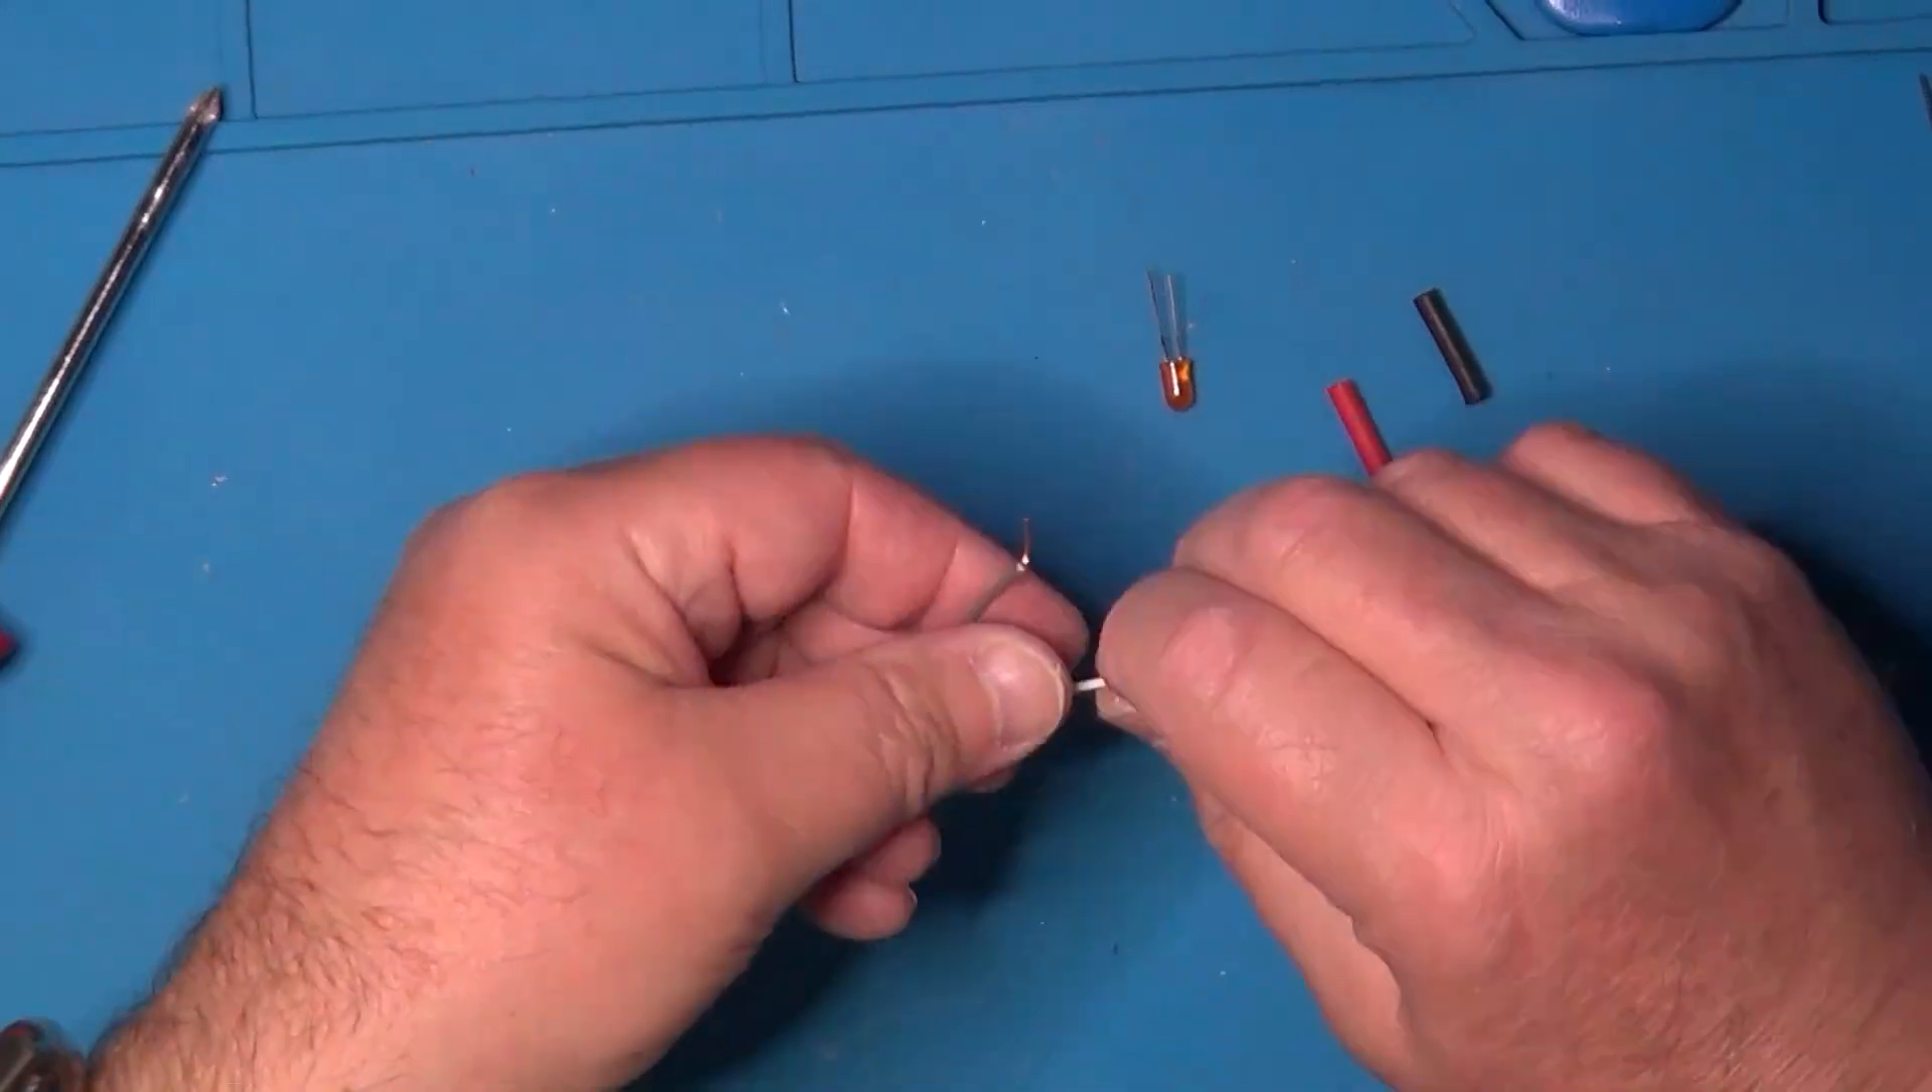And it was now that I realized that I didn't yet connect the LED.